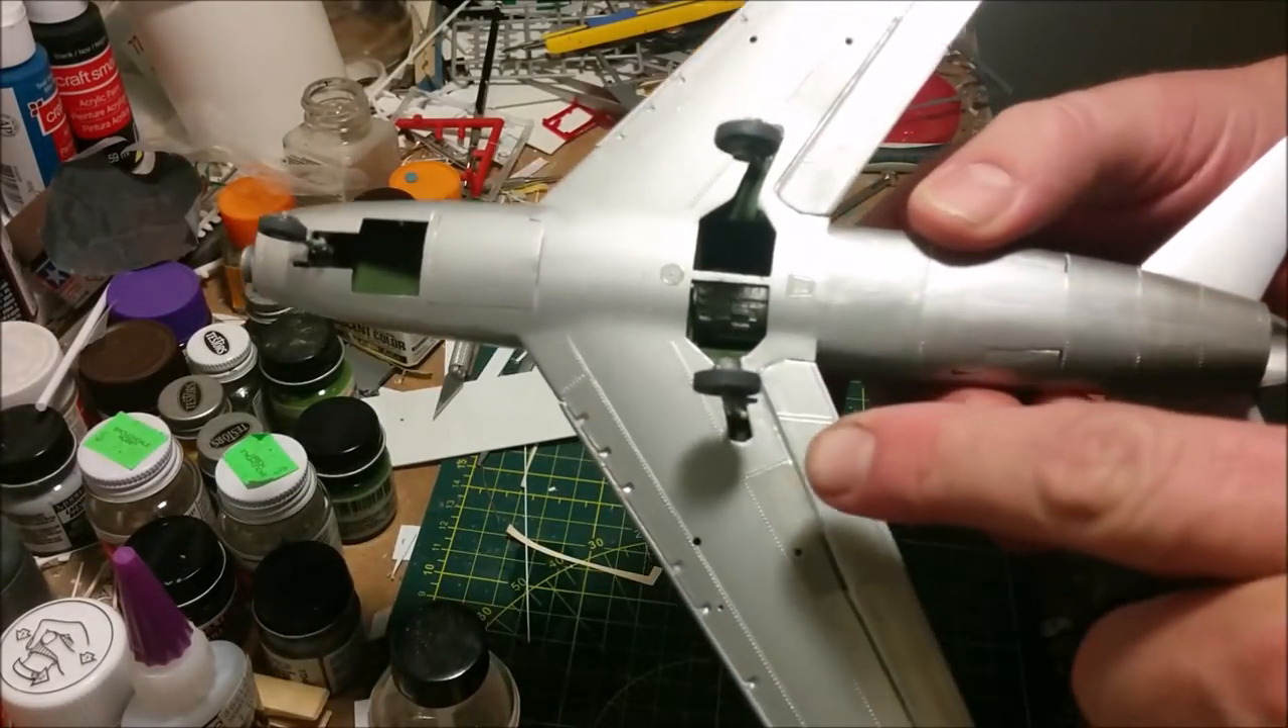But there's our landing gear in place.